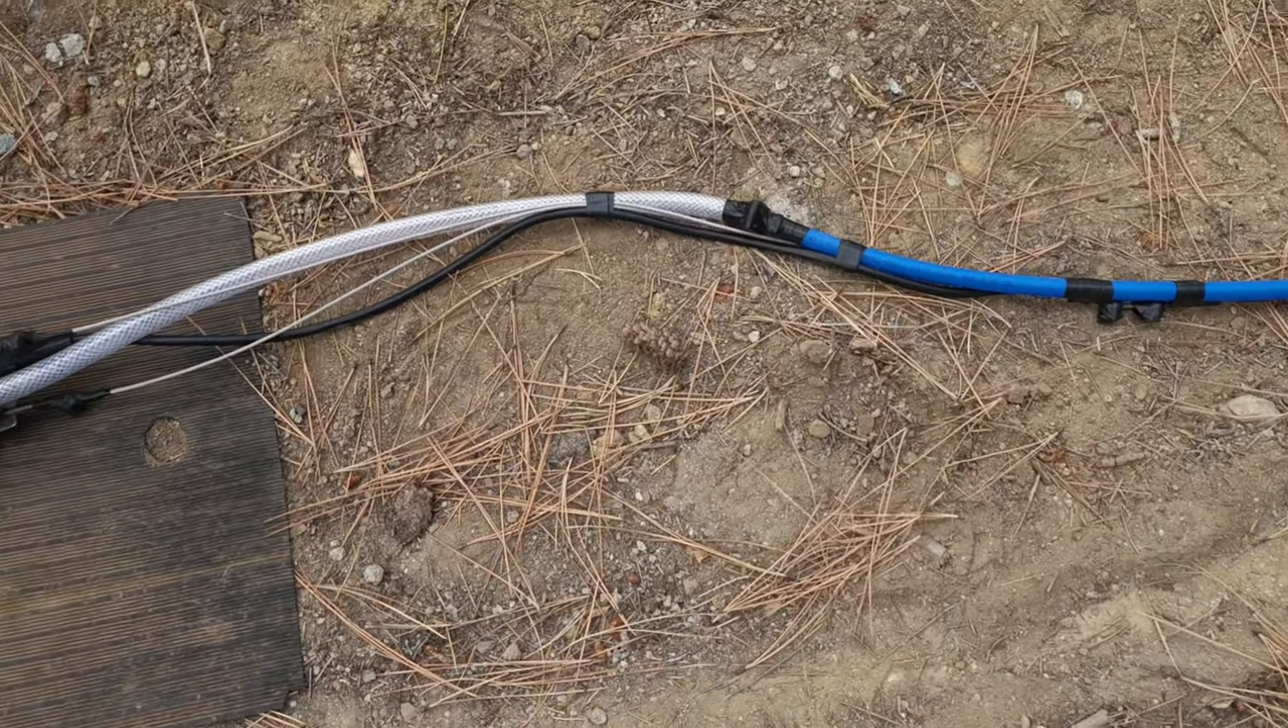And then I went ahead and bundled everything together and reinforced, especially above and below any connections, especially my wire connections.